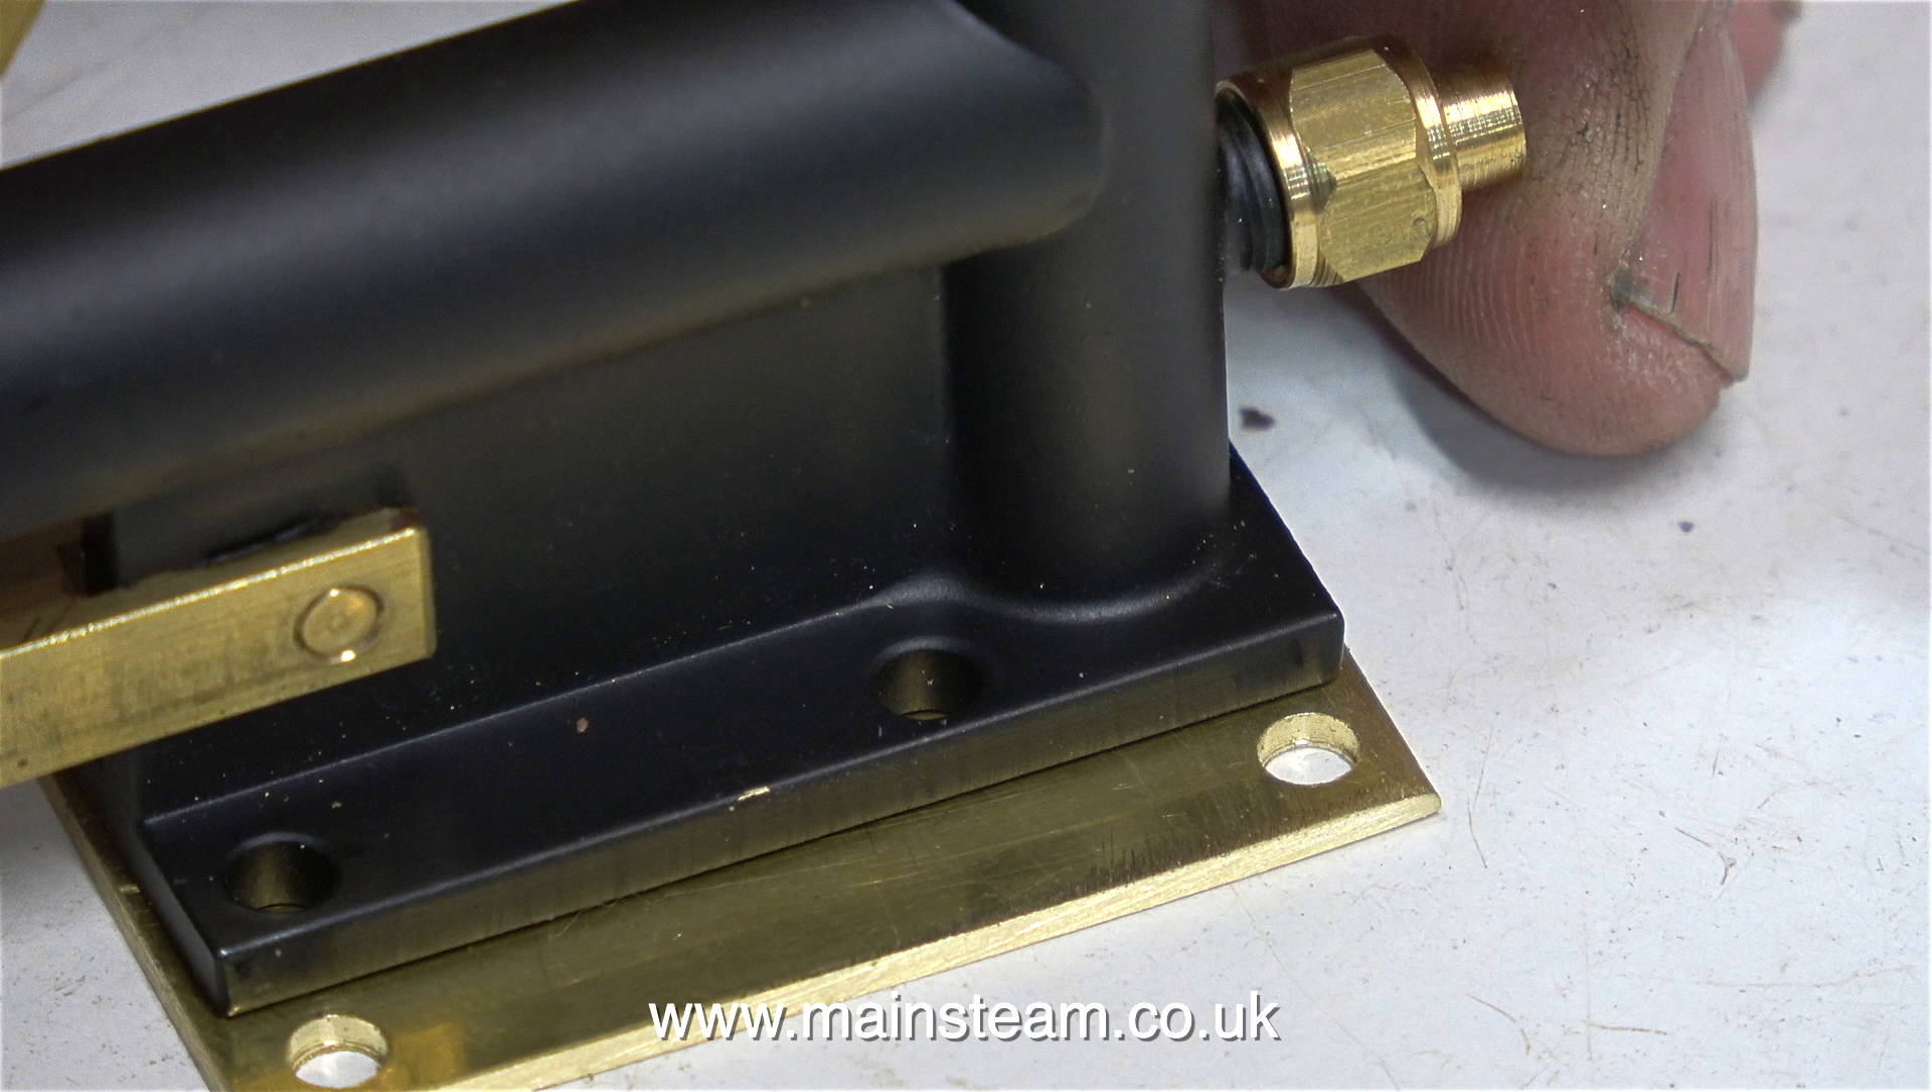But when I position the new pump on the piece of brass, as you can see, it's too close to the holes in the brass.